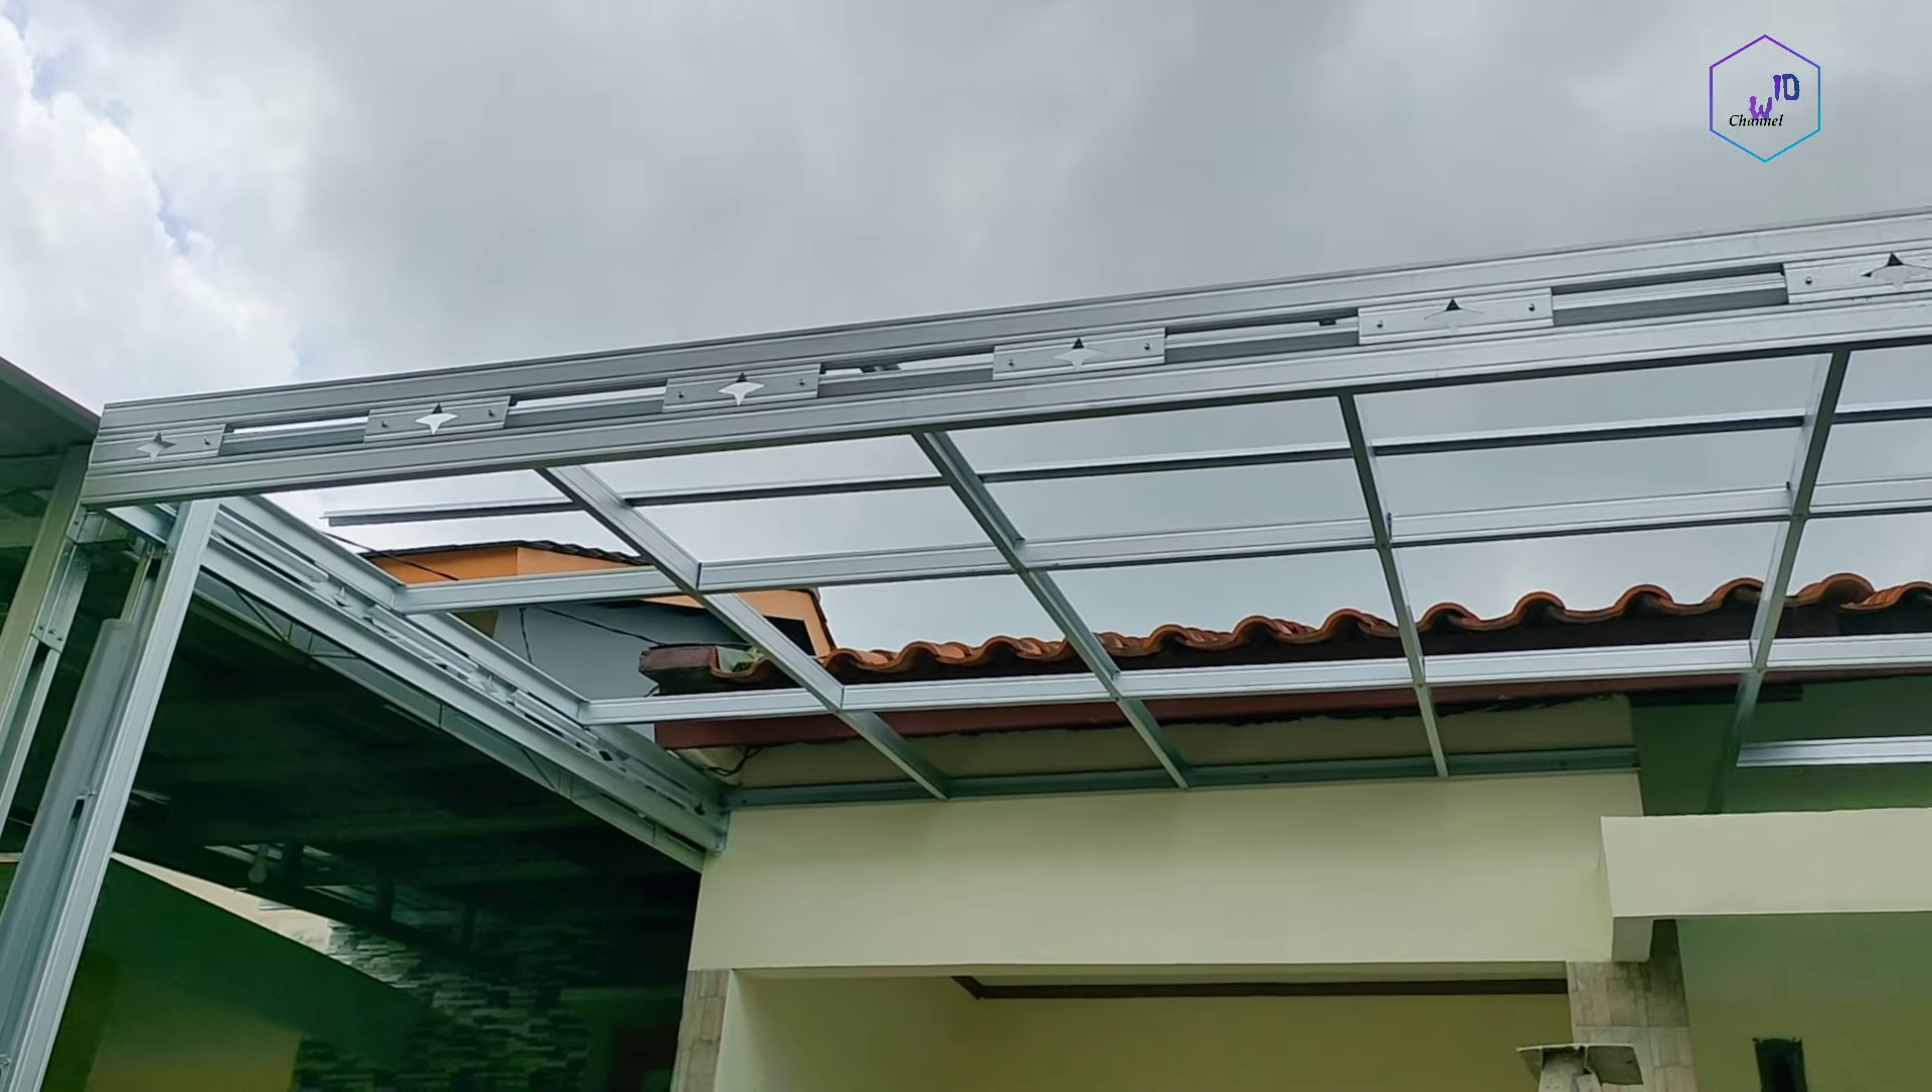Dan Ini Untuk Rangkanya Sudah Terpasang Semua Seperti Seperti ini.